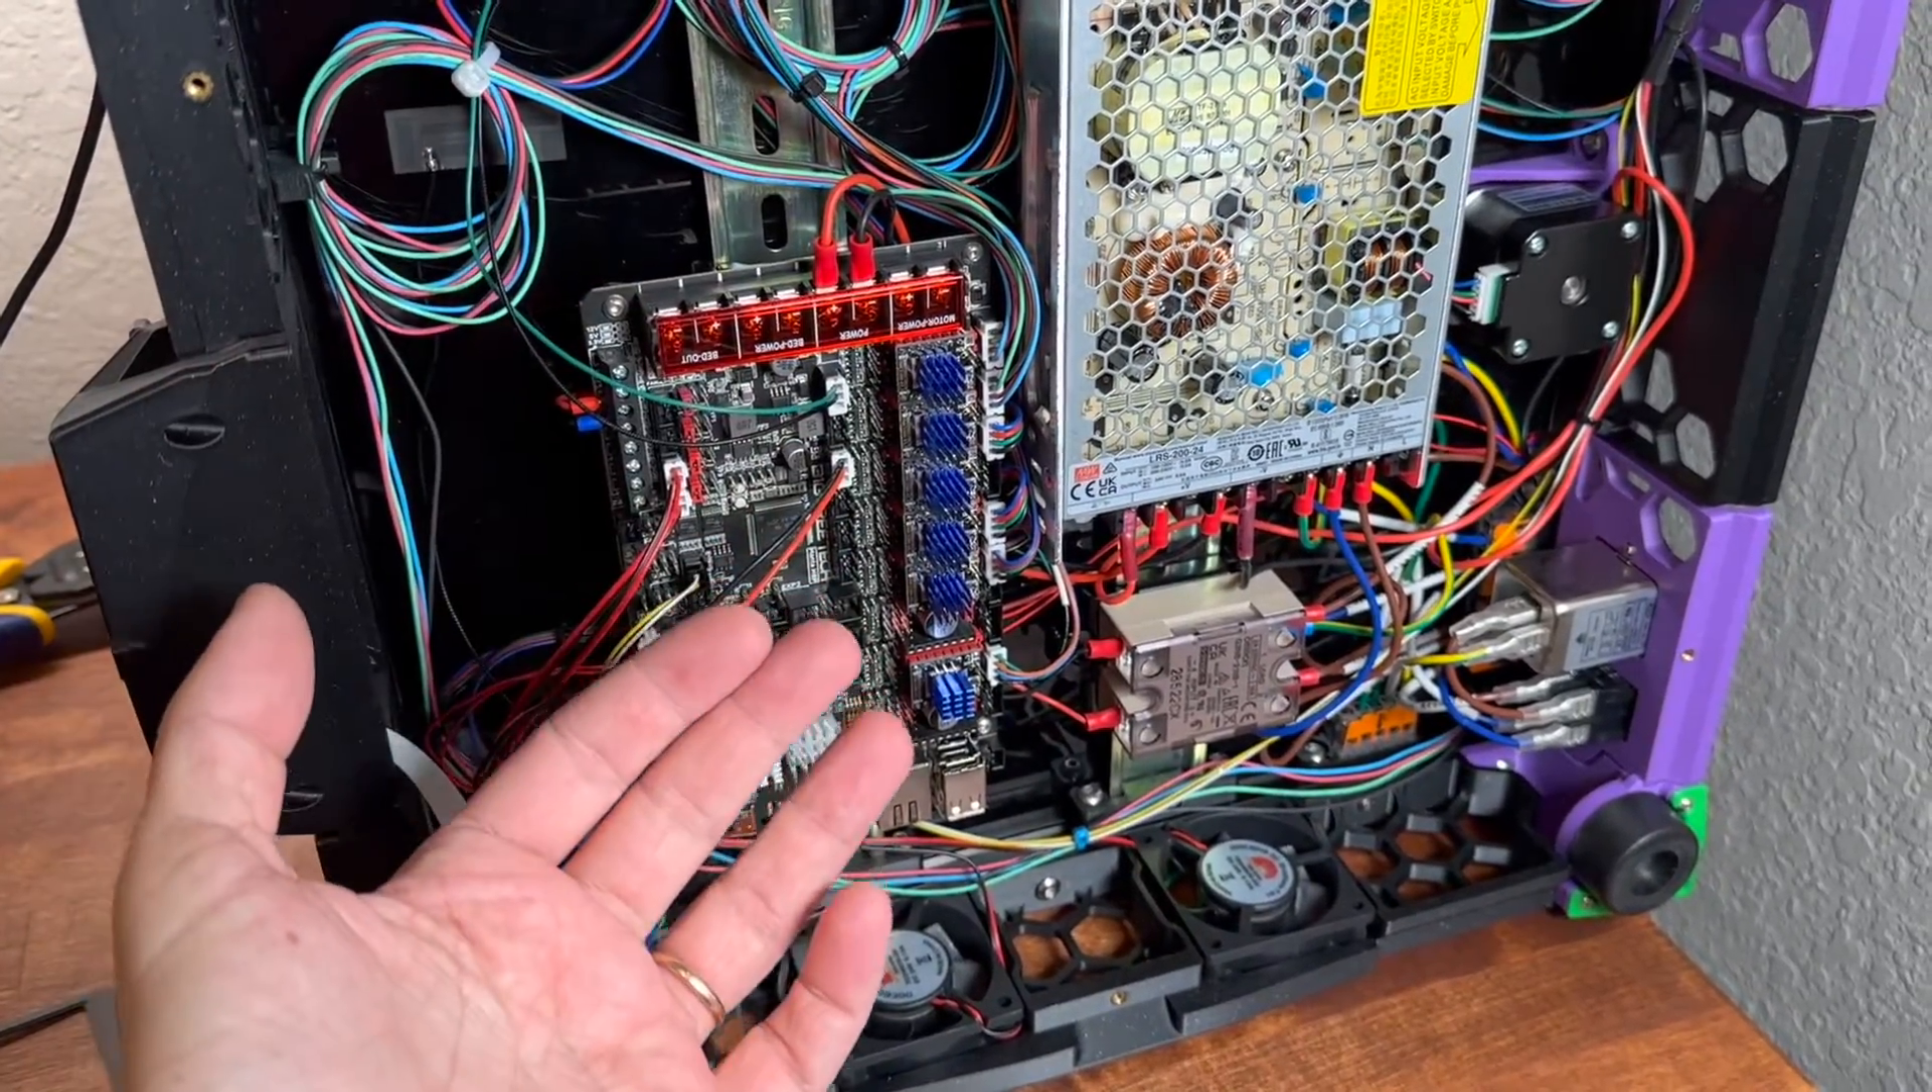I have finished installing the motherboard.